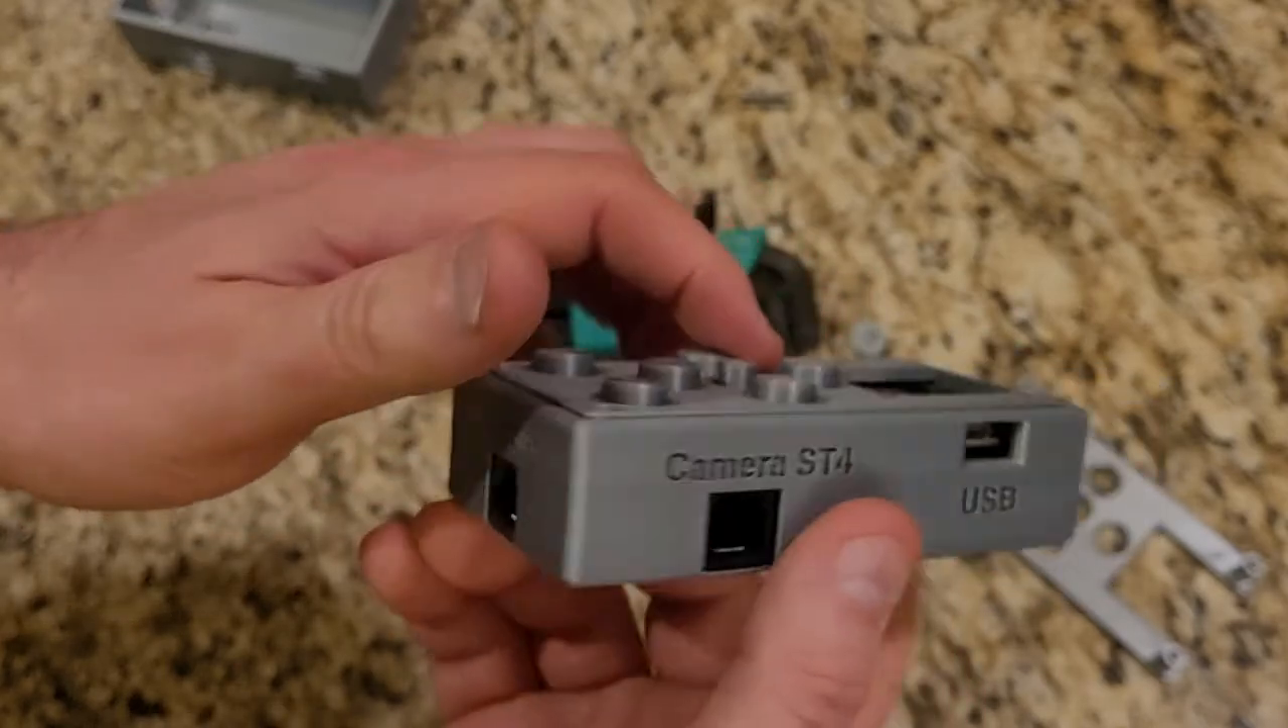So with that we have our ports sticking through the sides everything lines up there.